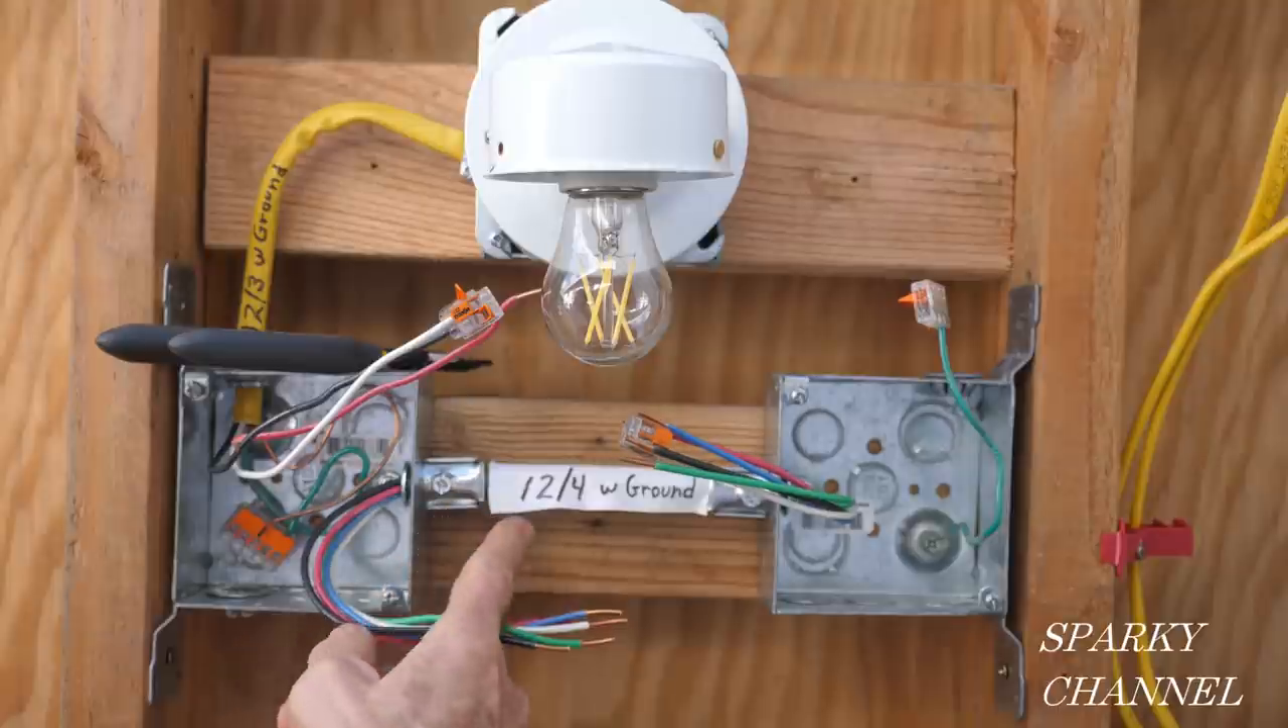Okay the light is installed. So now I have the 12 -4 with ground in place.